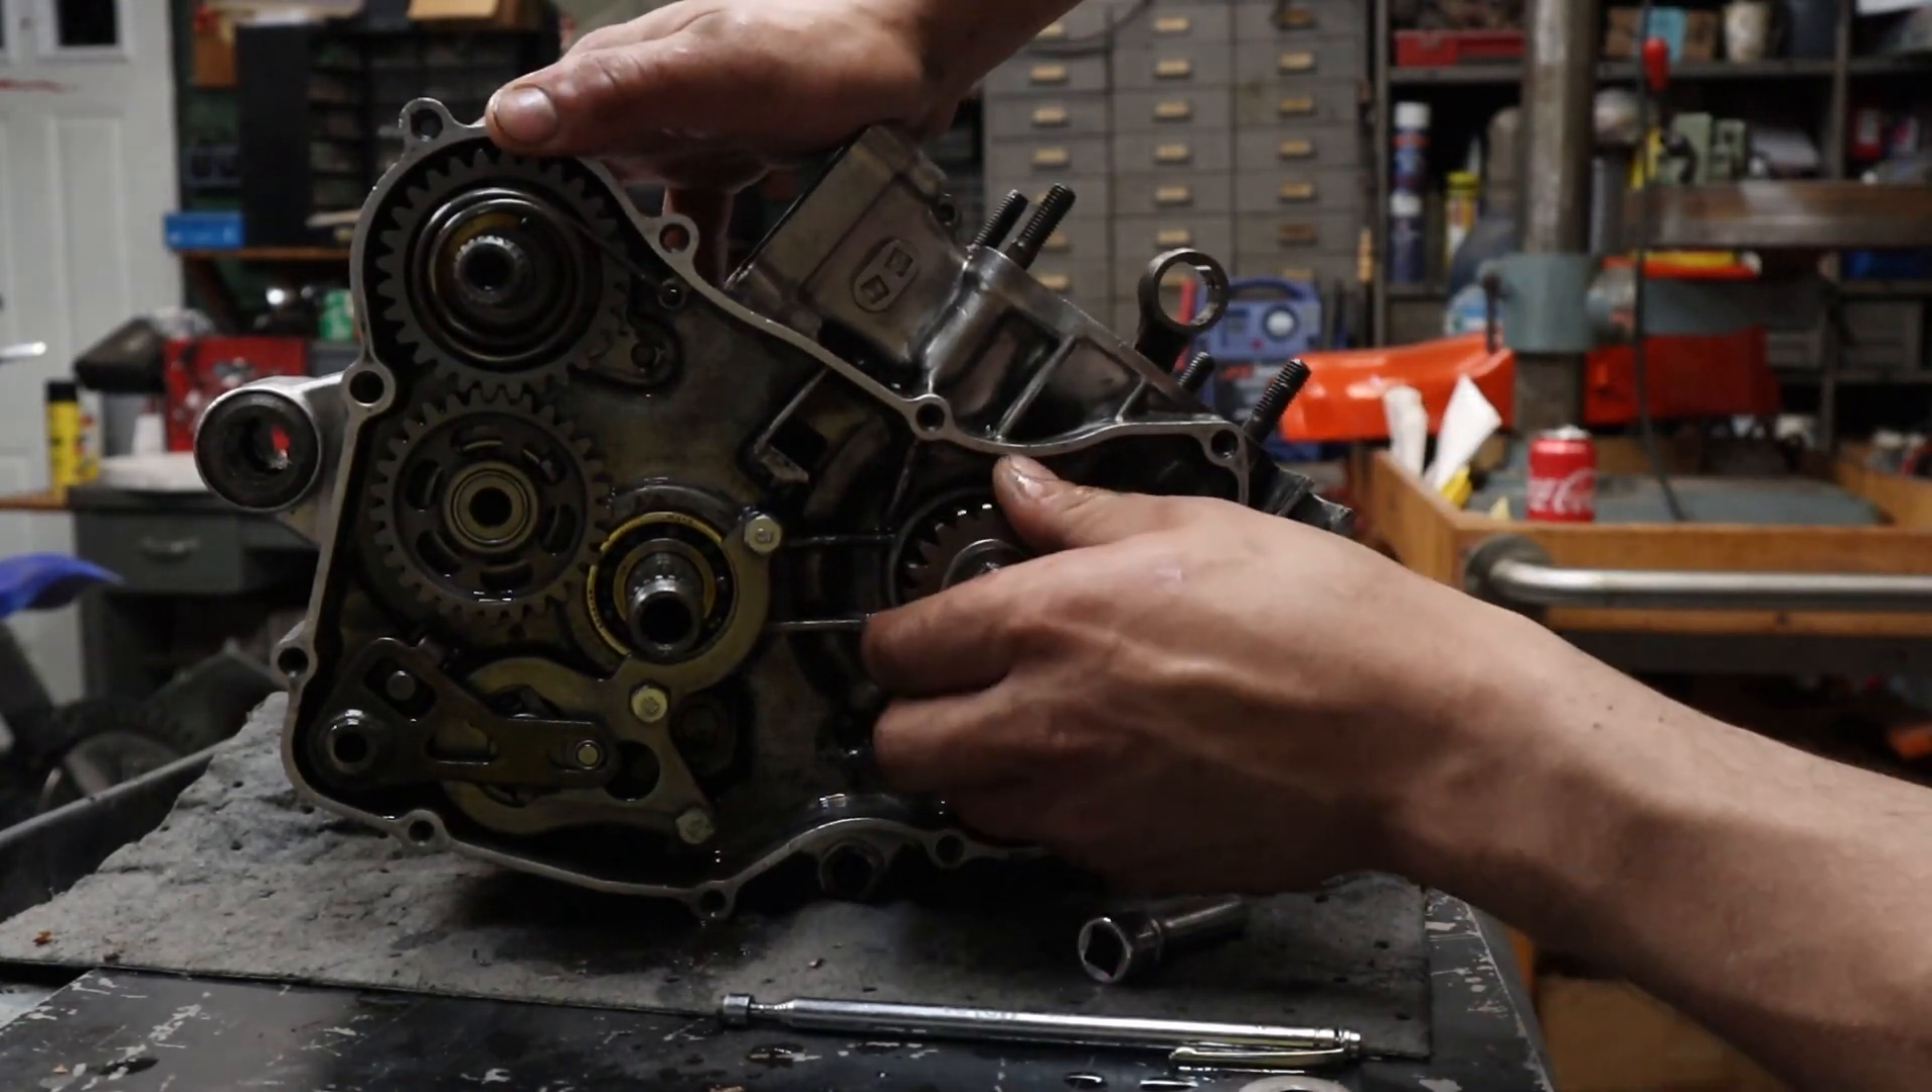We have three more gears to remove here.